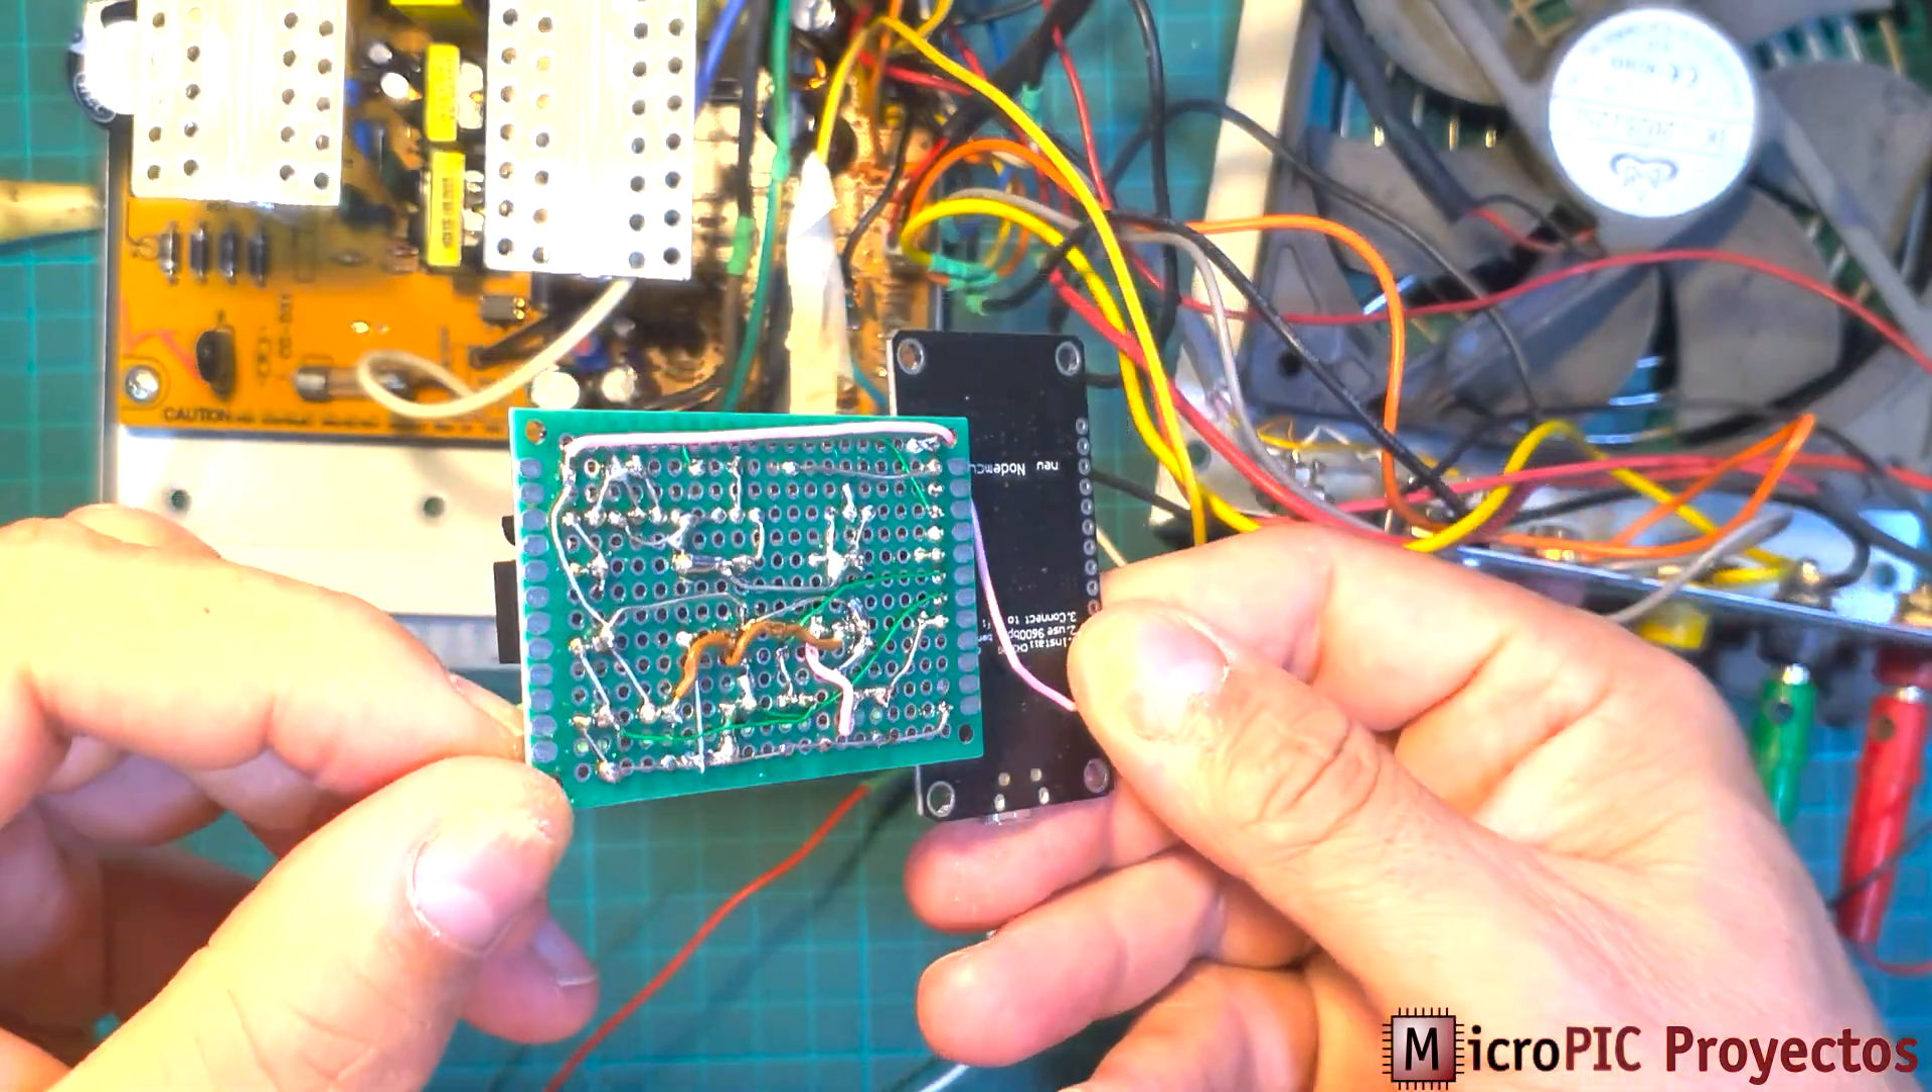Llevo un rato Pero ya tengo pasado el circuito a placa perforada.